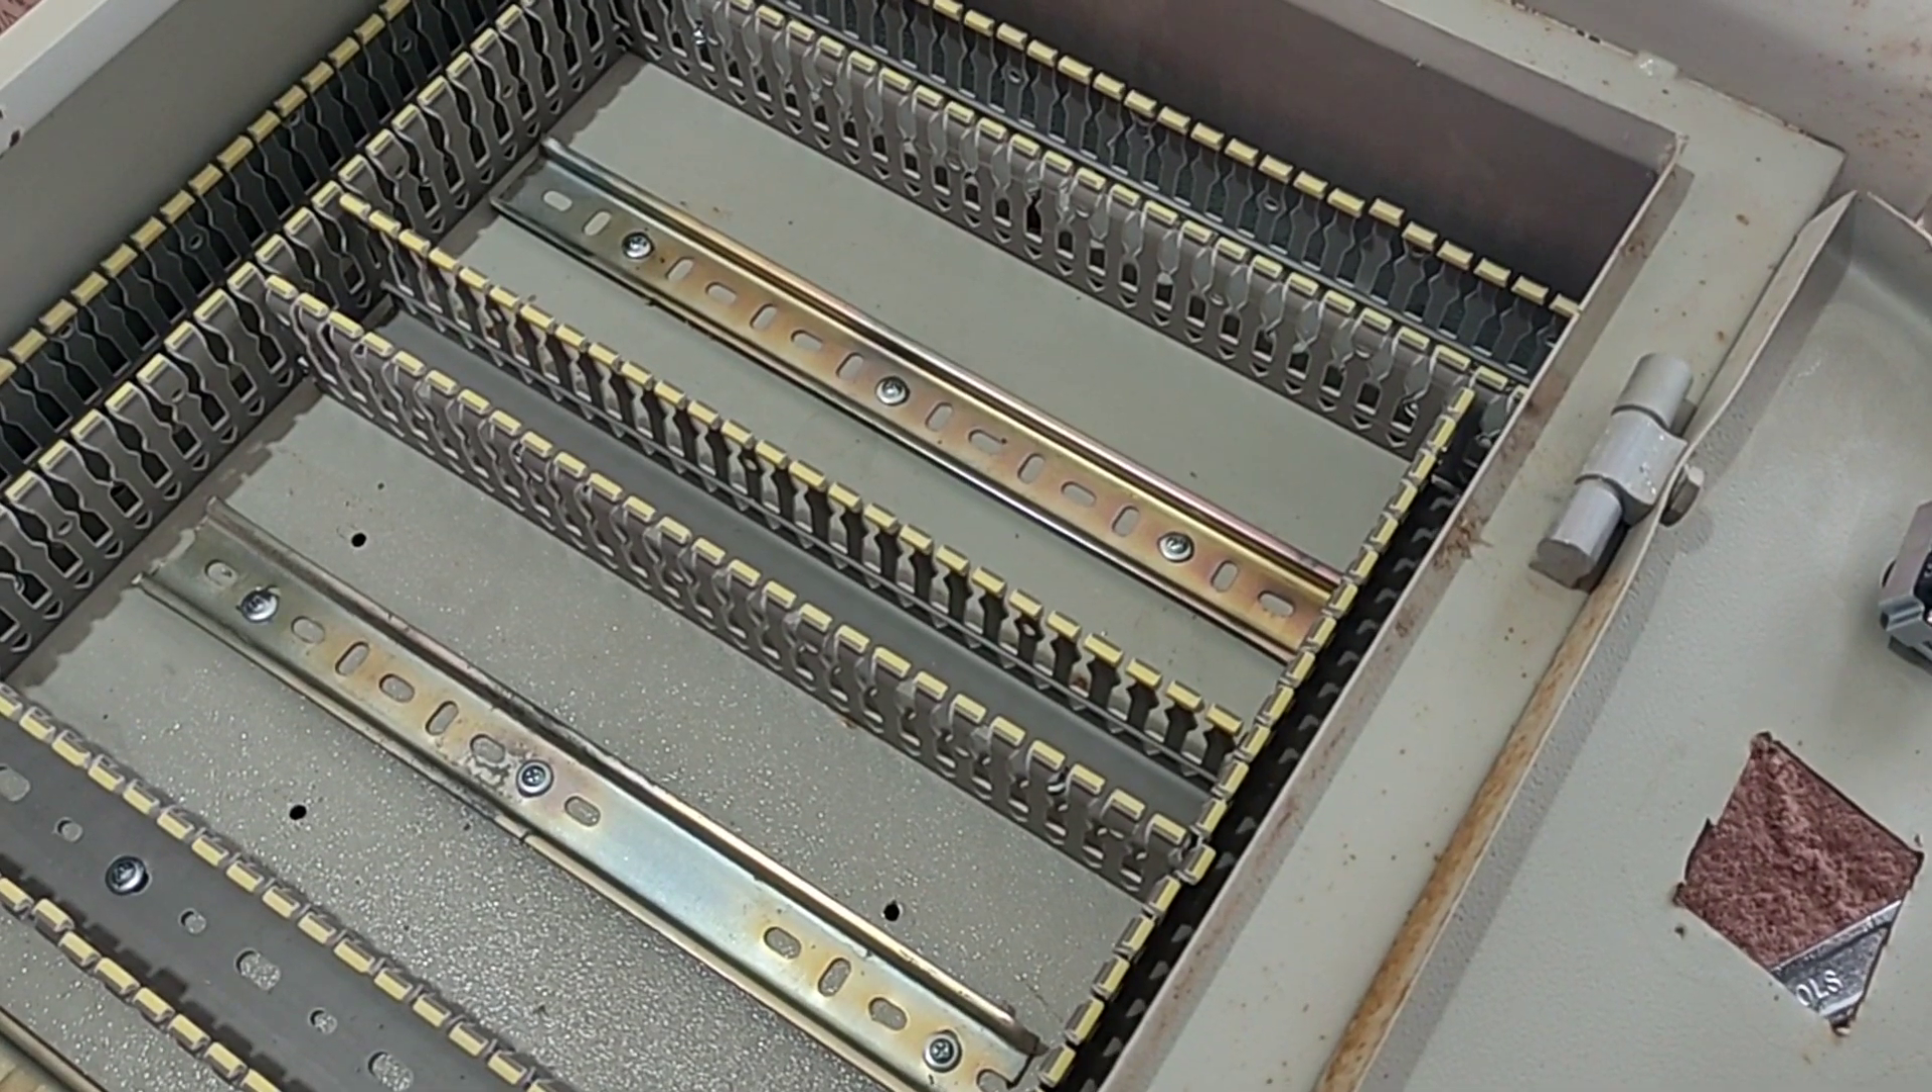Installation of rails and ducts is finished.